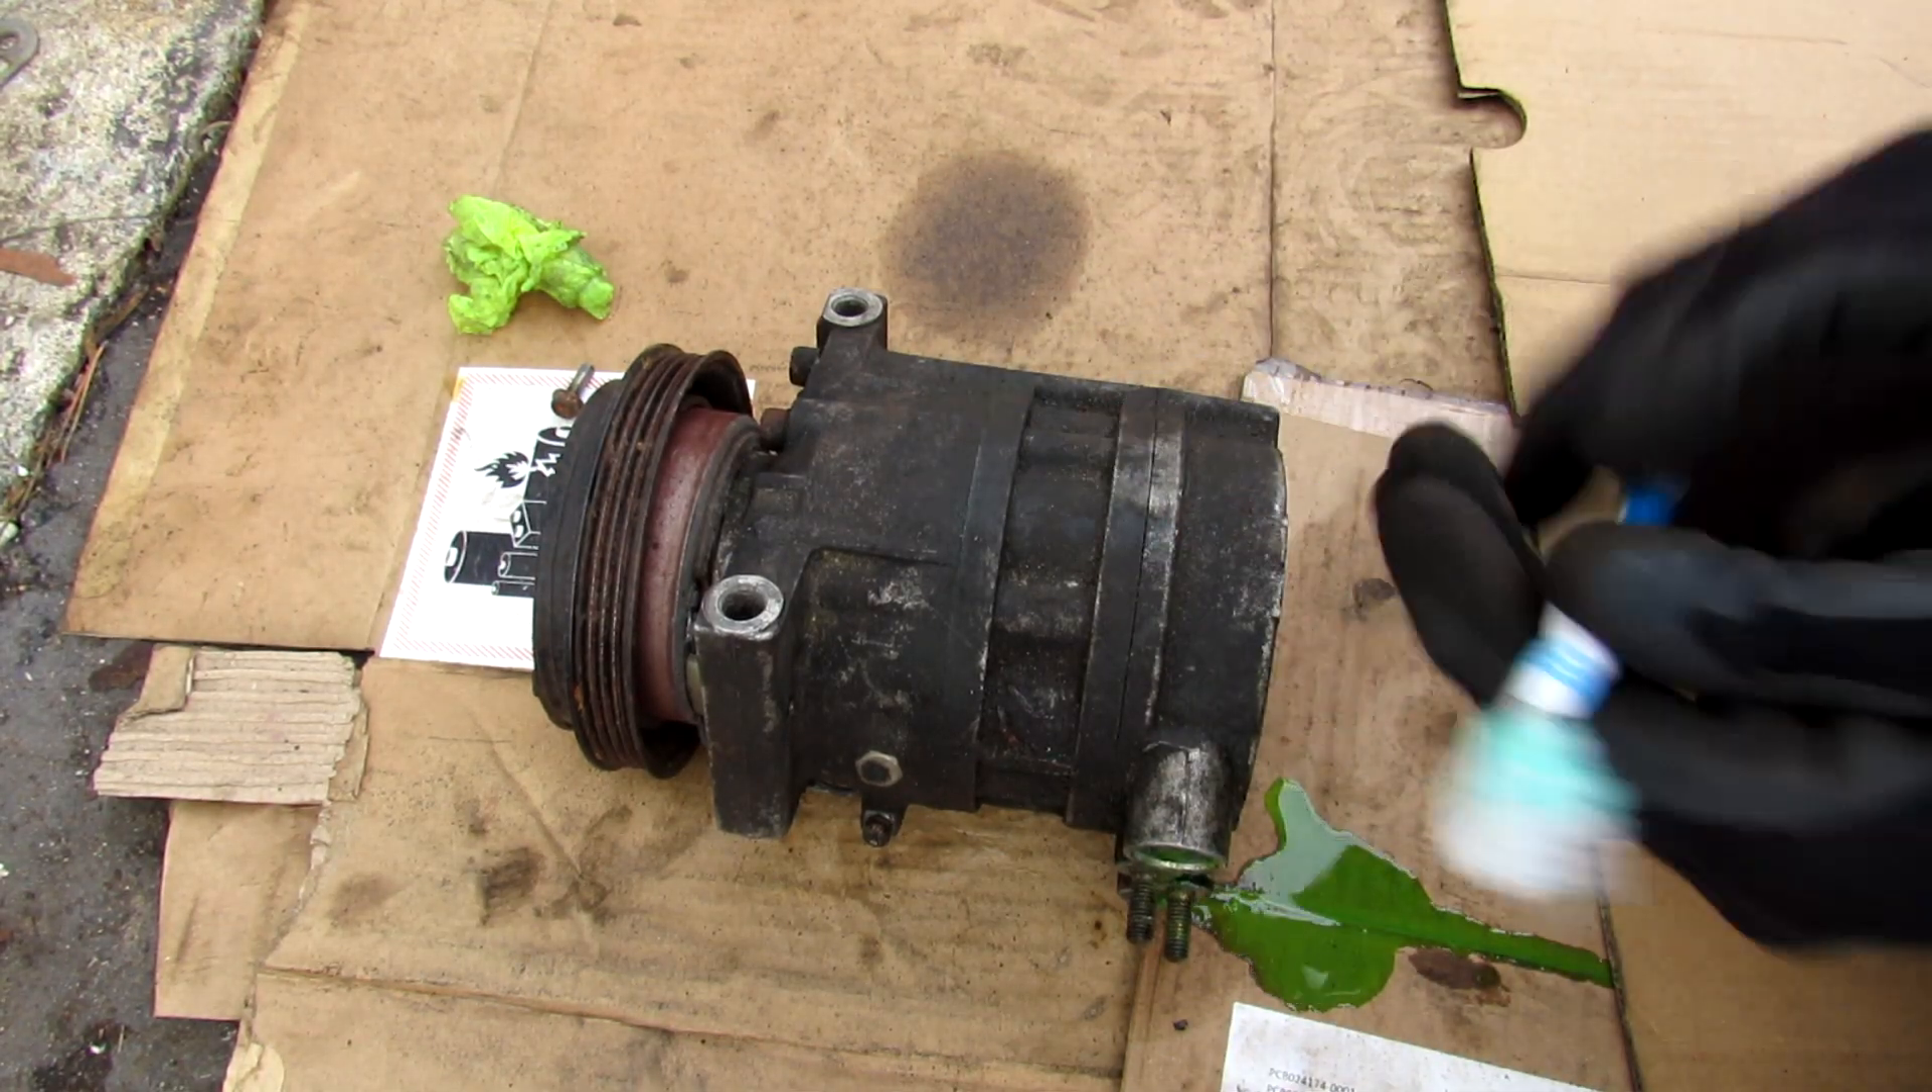So here I've got the compressor removed from the vehicle.